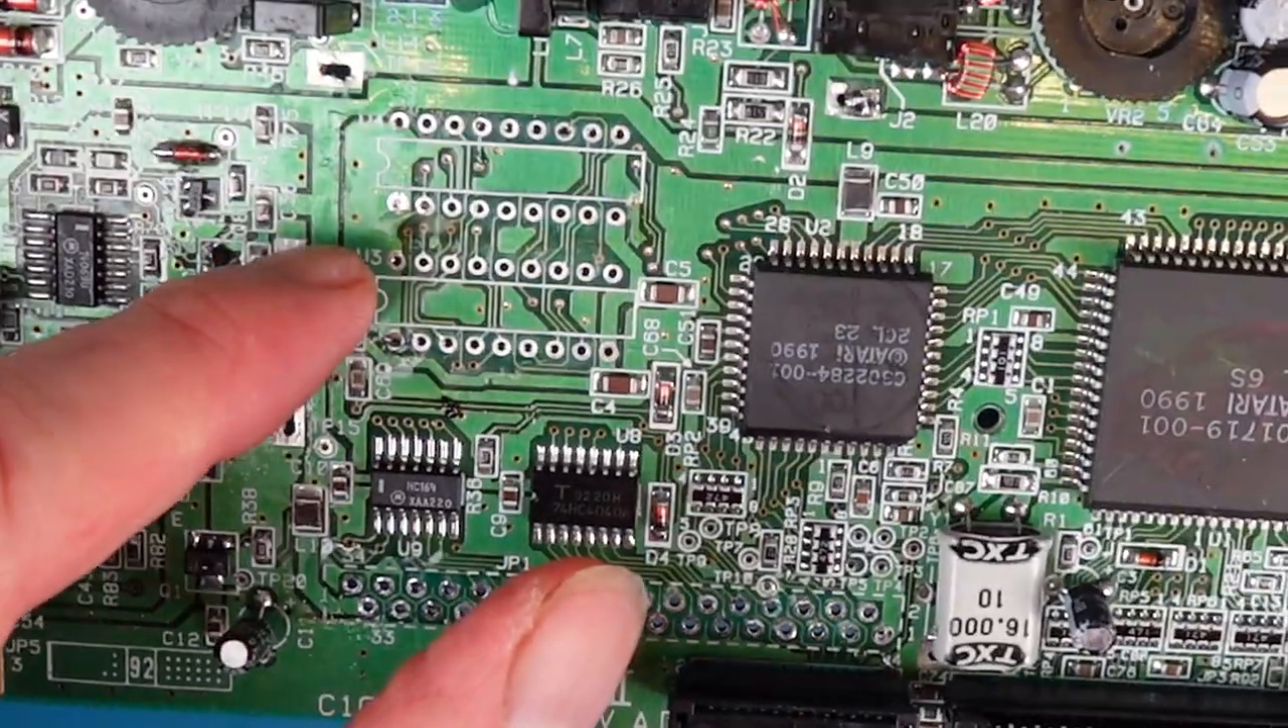Everything's out now and you can see that both ram chips have been removed.